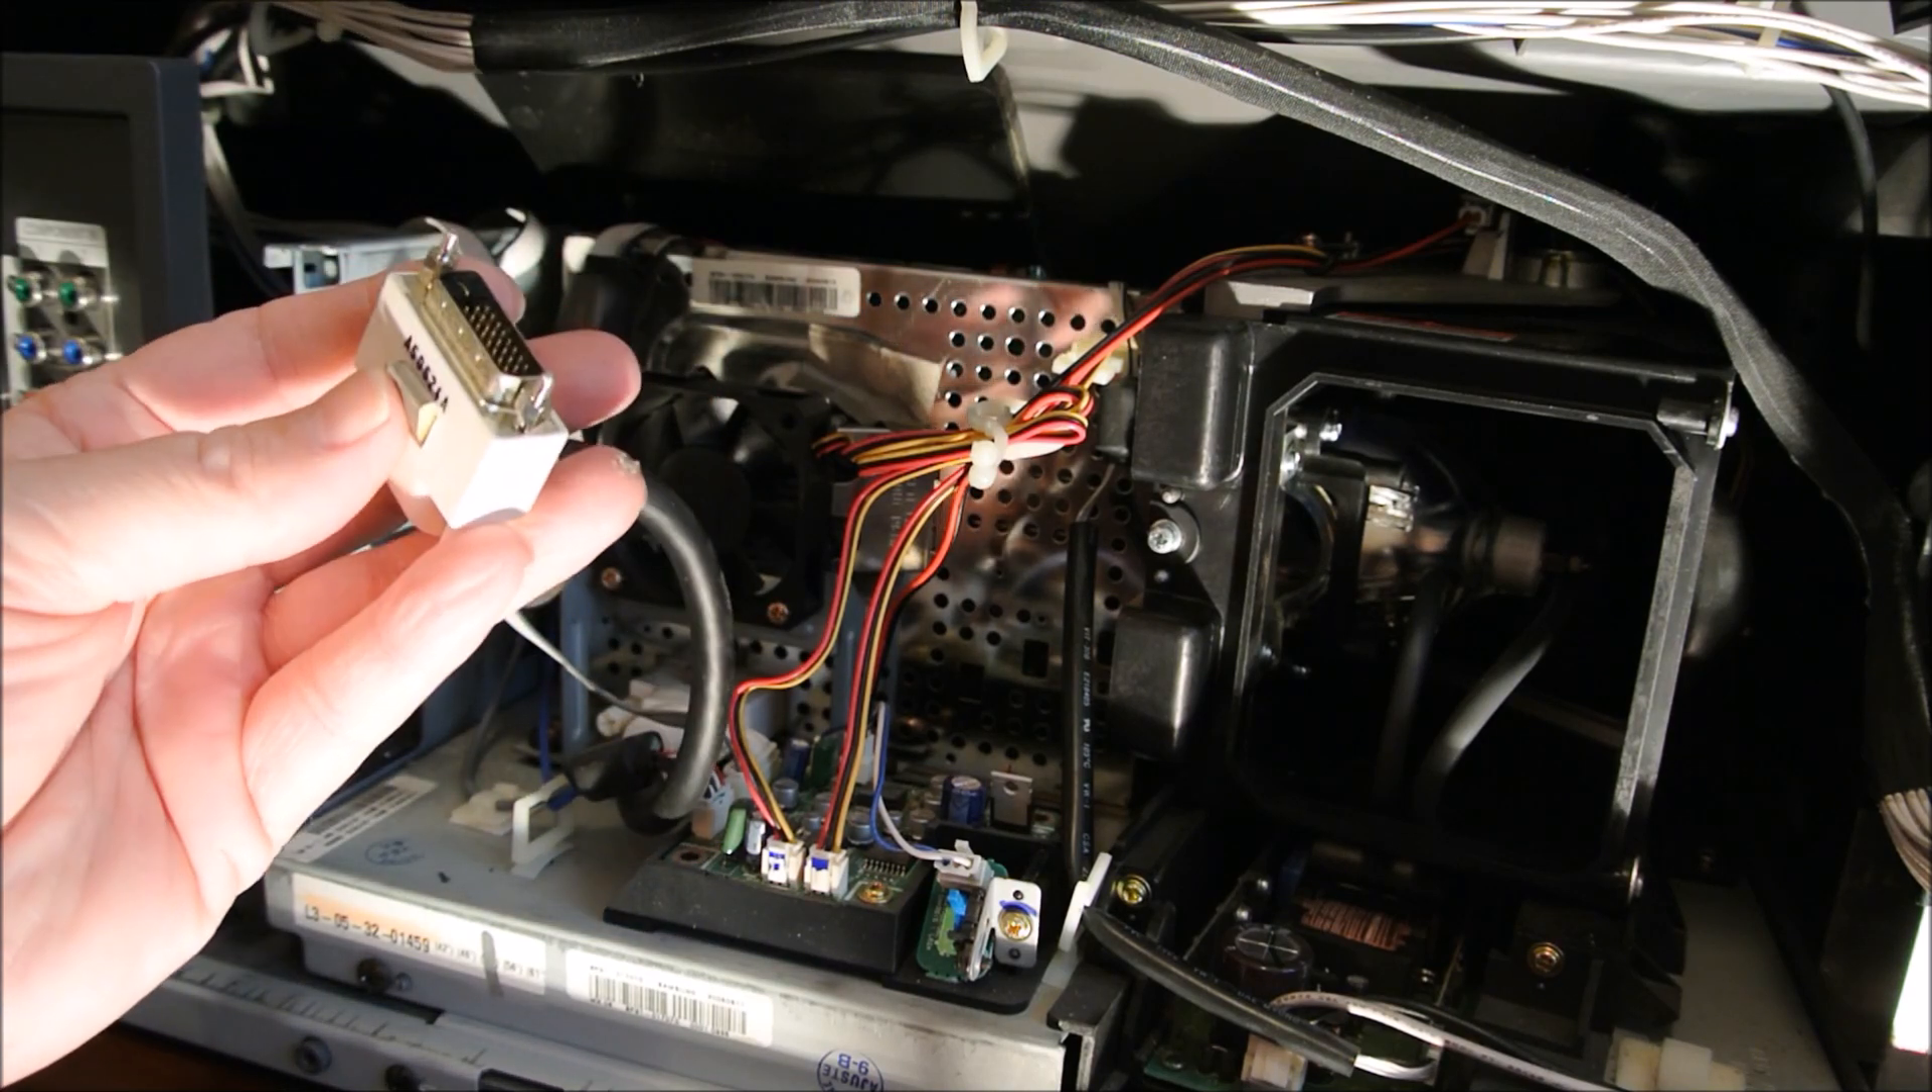Okay now we've disconnected the DVI successfully.